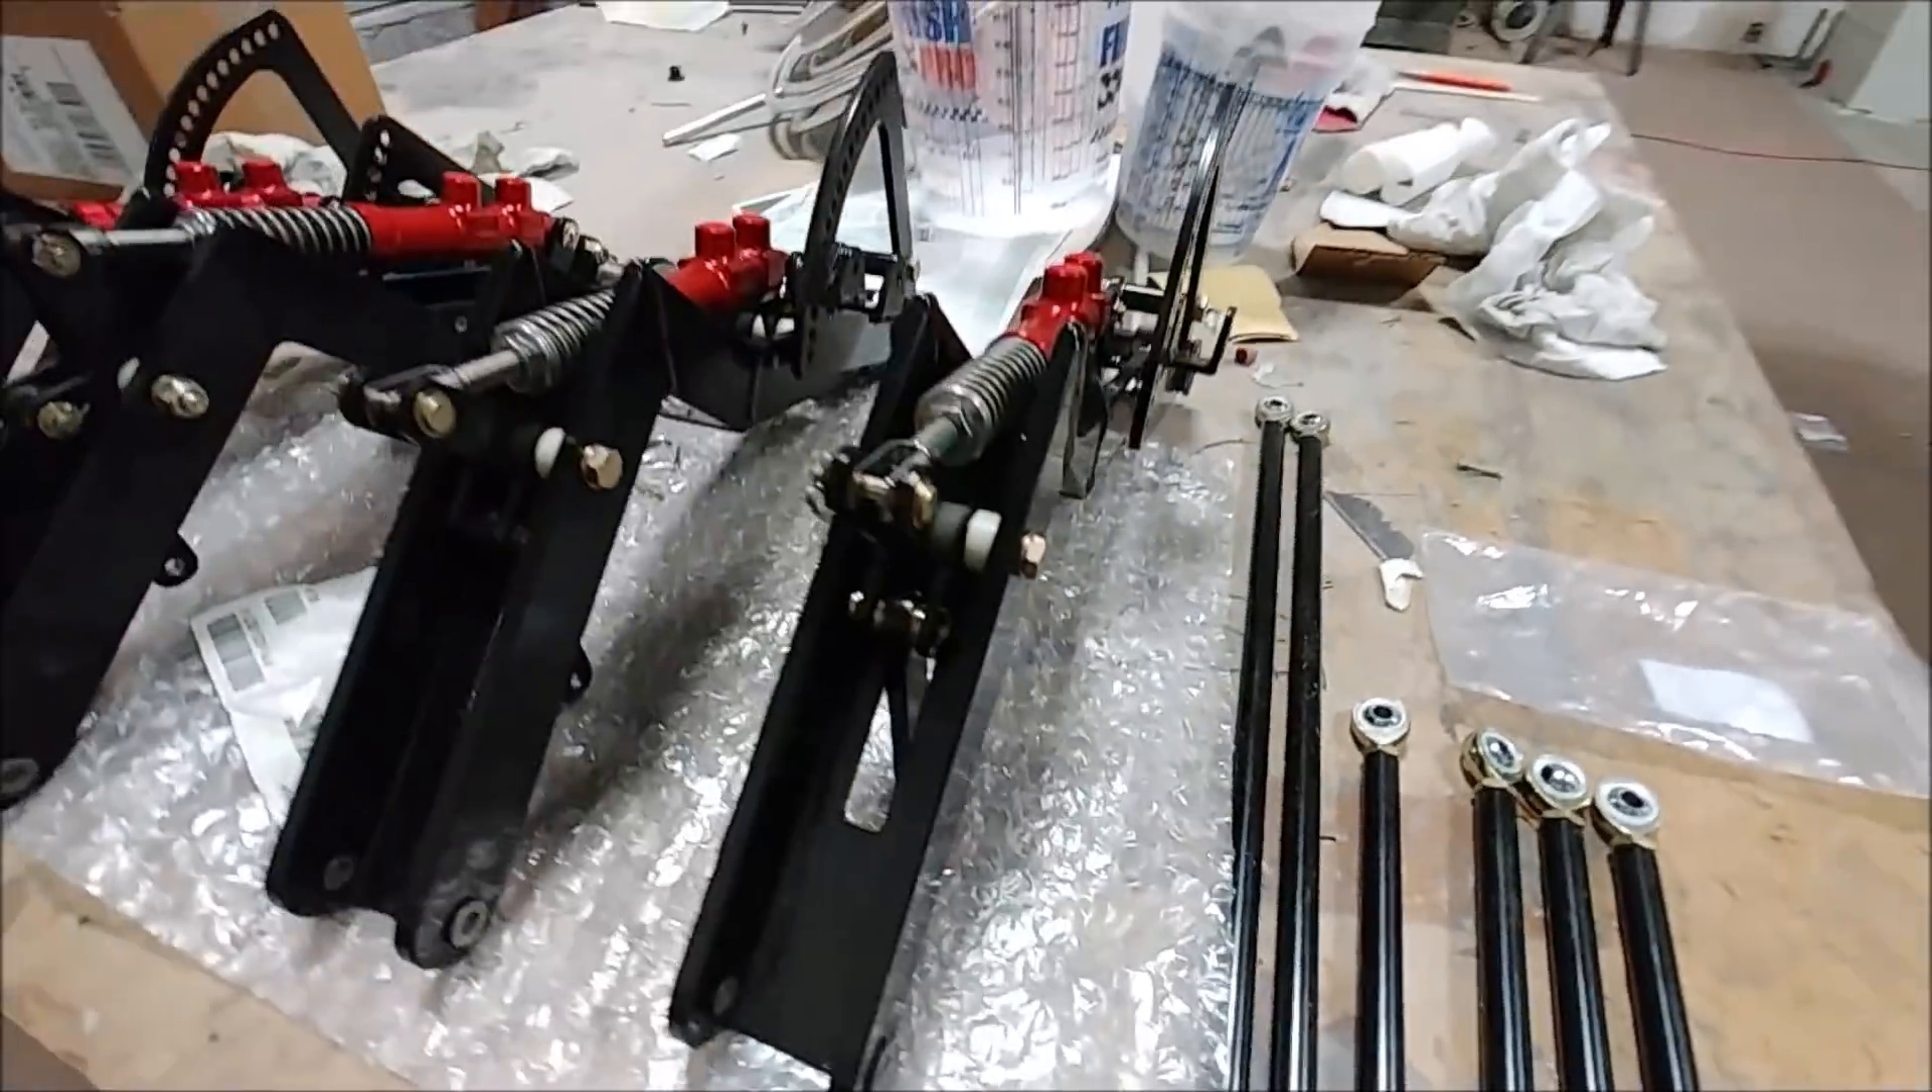Jeremy got the connecting rods there for the rudder pedals all put together with the rod ends threaded in there and the locking nuts.